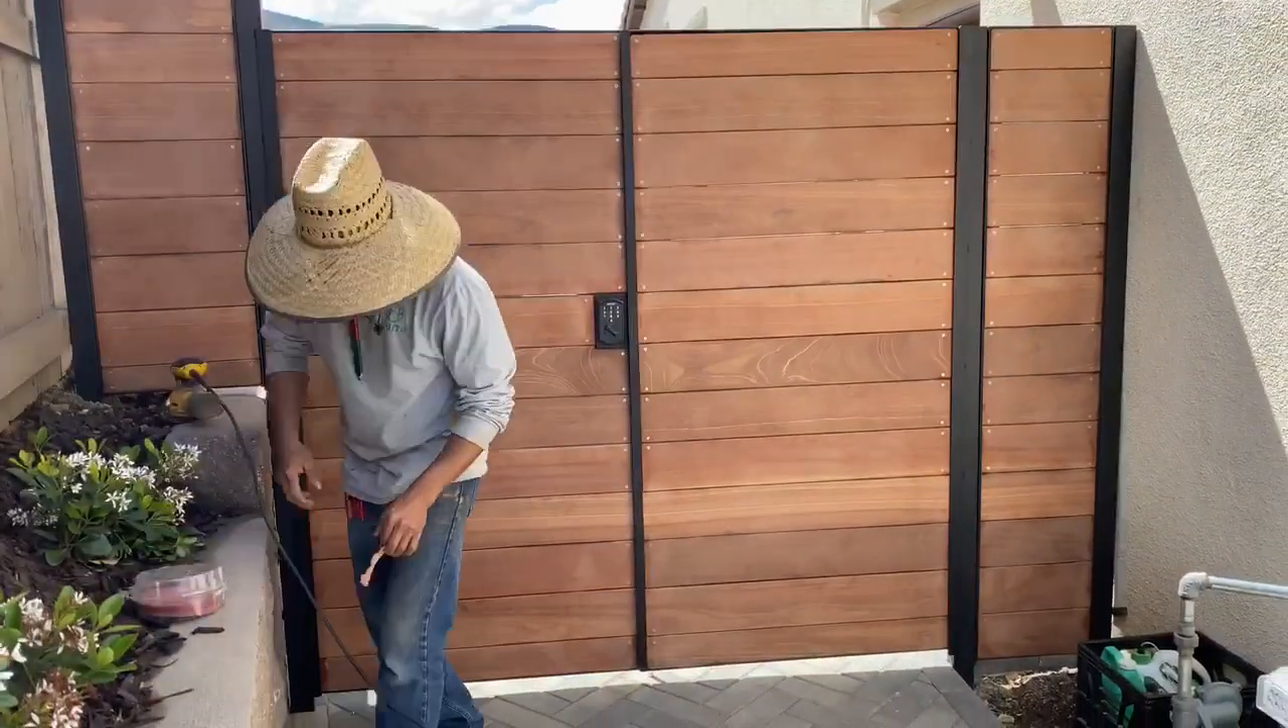Ya quedó concluido la instalación de la madera en las puertas.